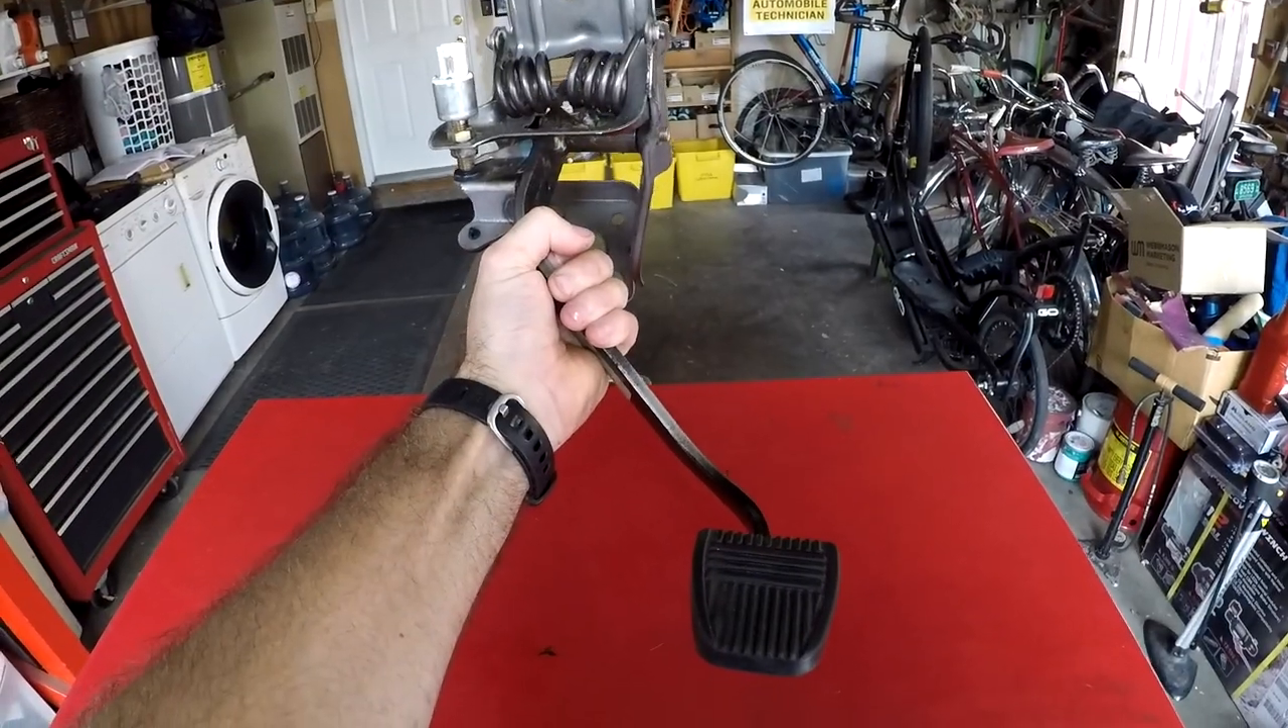So here's the whole clutch pedal assembly removed from the vehicle.